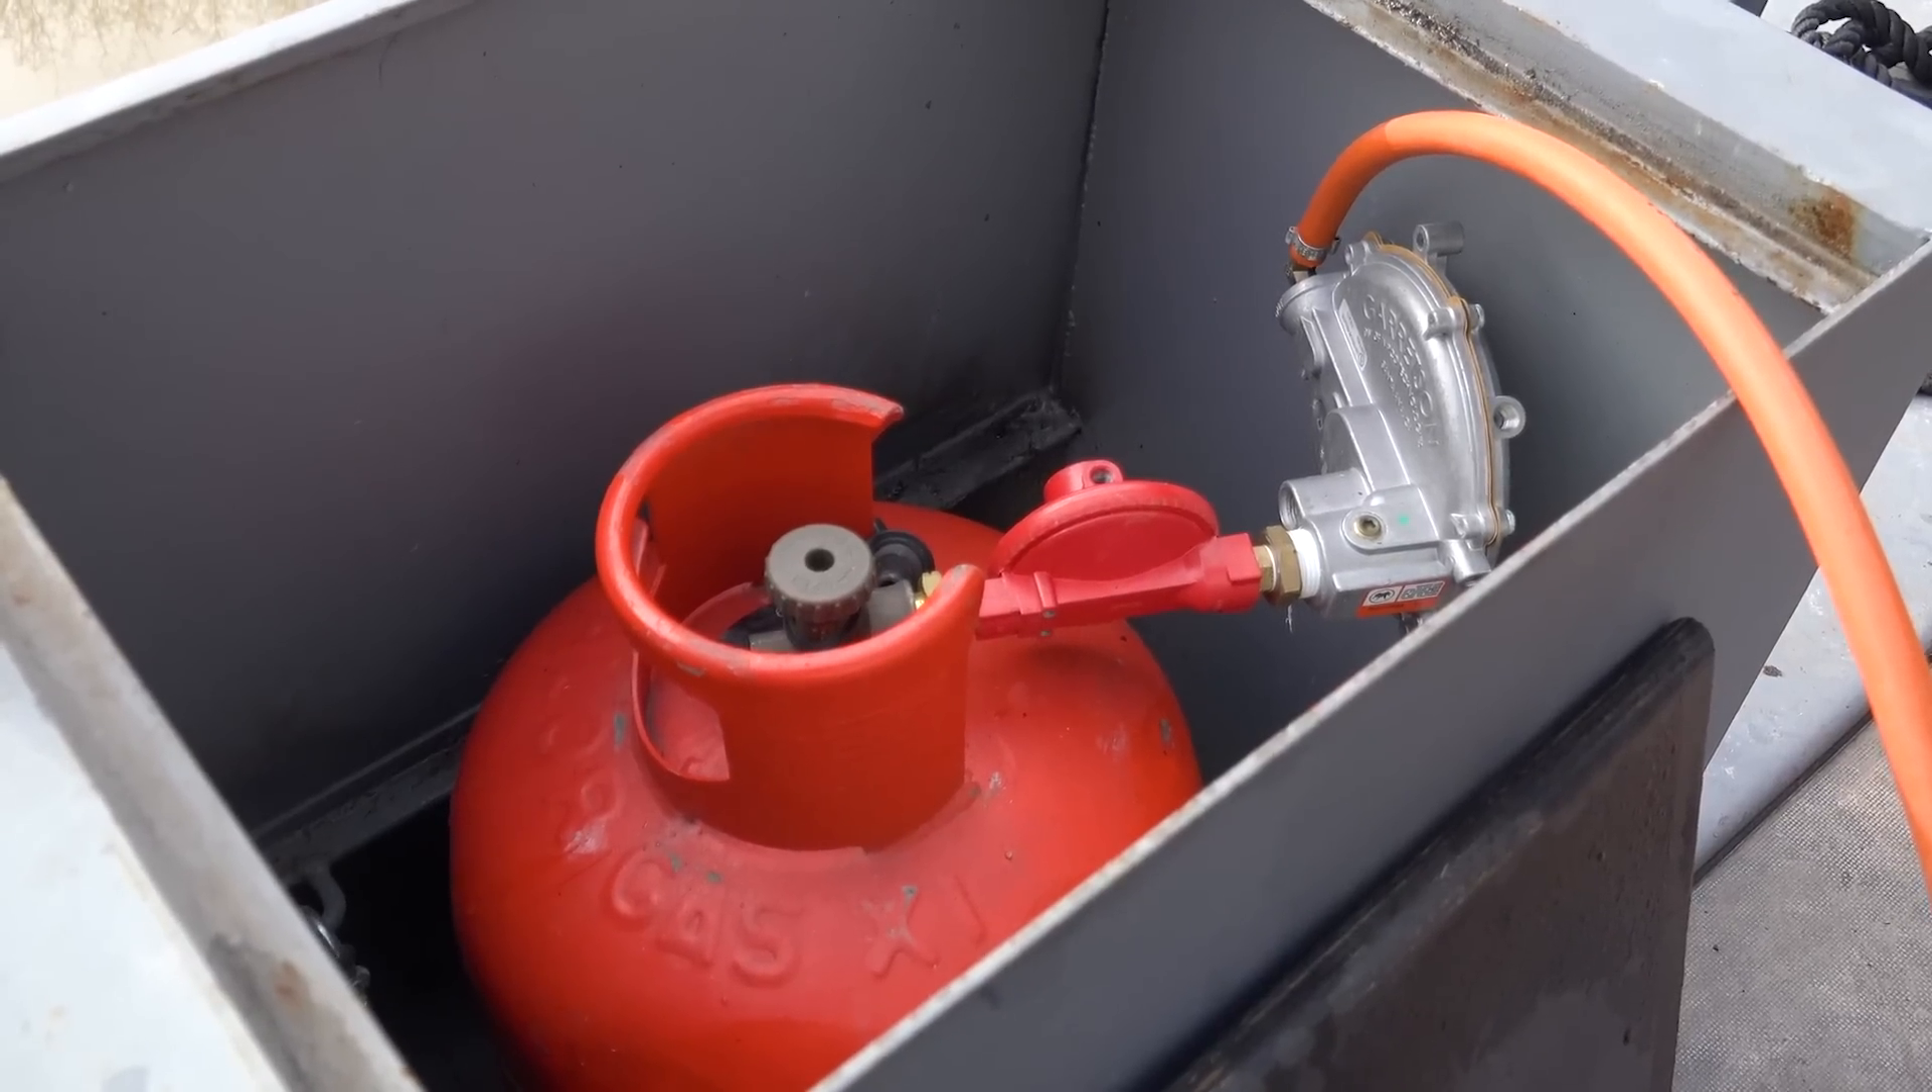The double regulator is fitted to the bottle and the LPG is fed to the generator via flexible orange pipe.